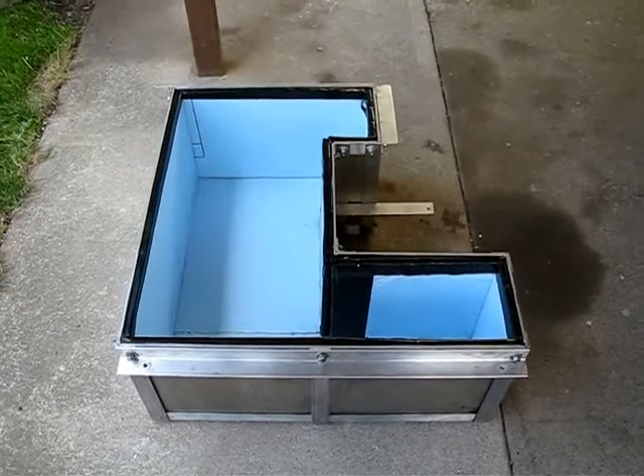And here's what the battery box looks like with all of the blue foam insulation inside.